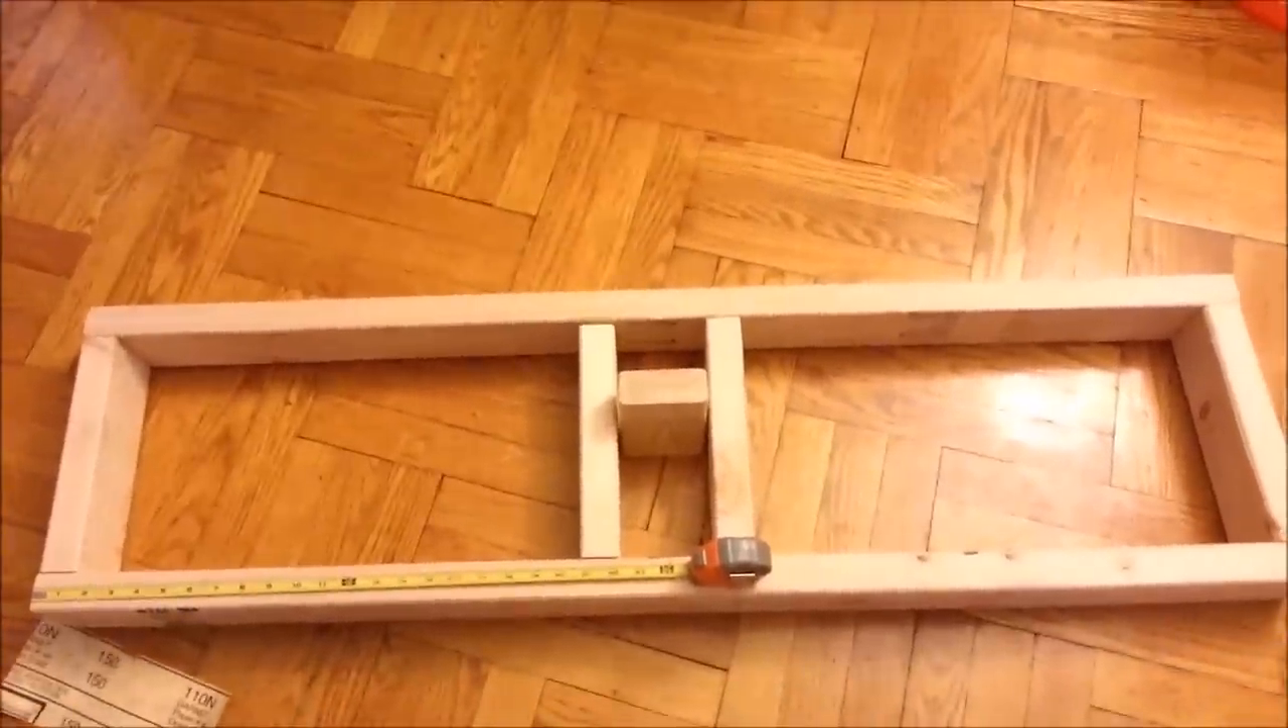All right so here I have the bottom frame pretty much made just the outer parts are really connected at this point.